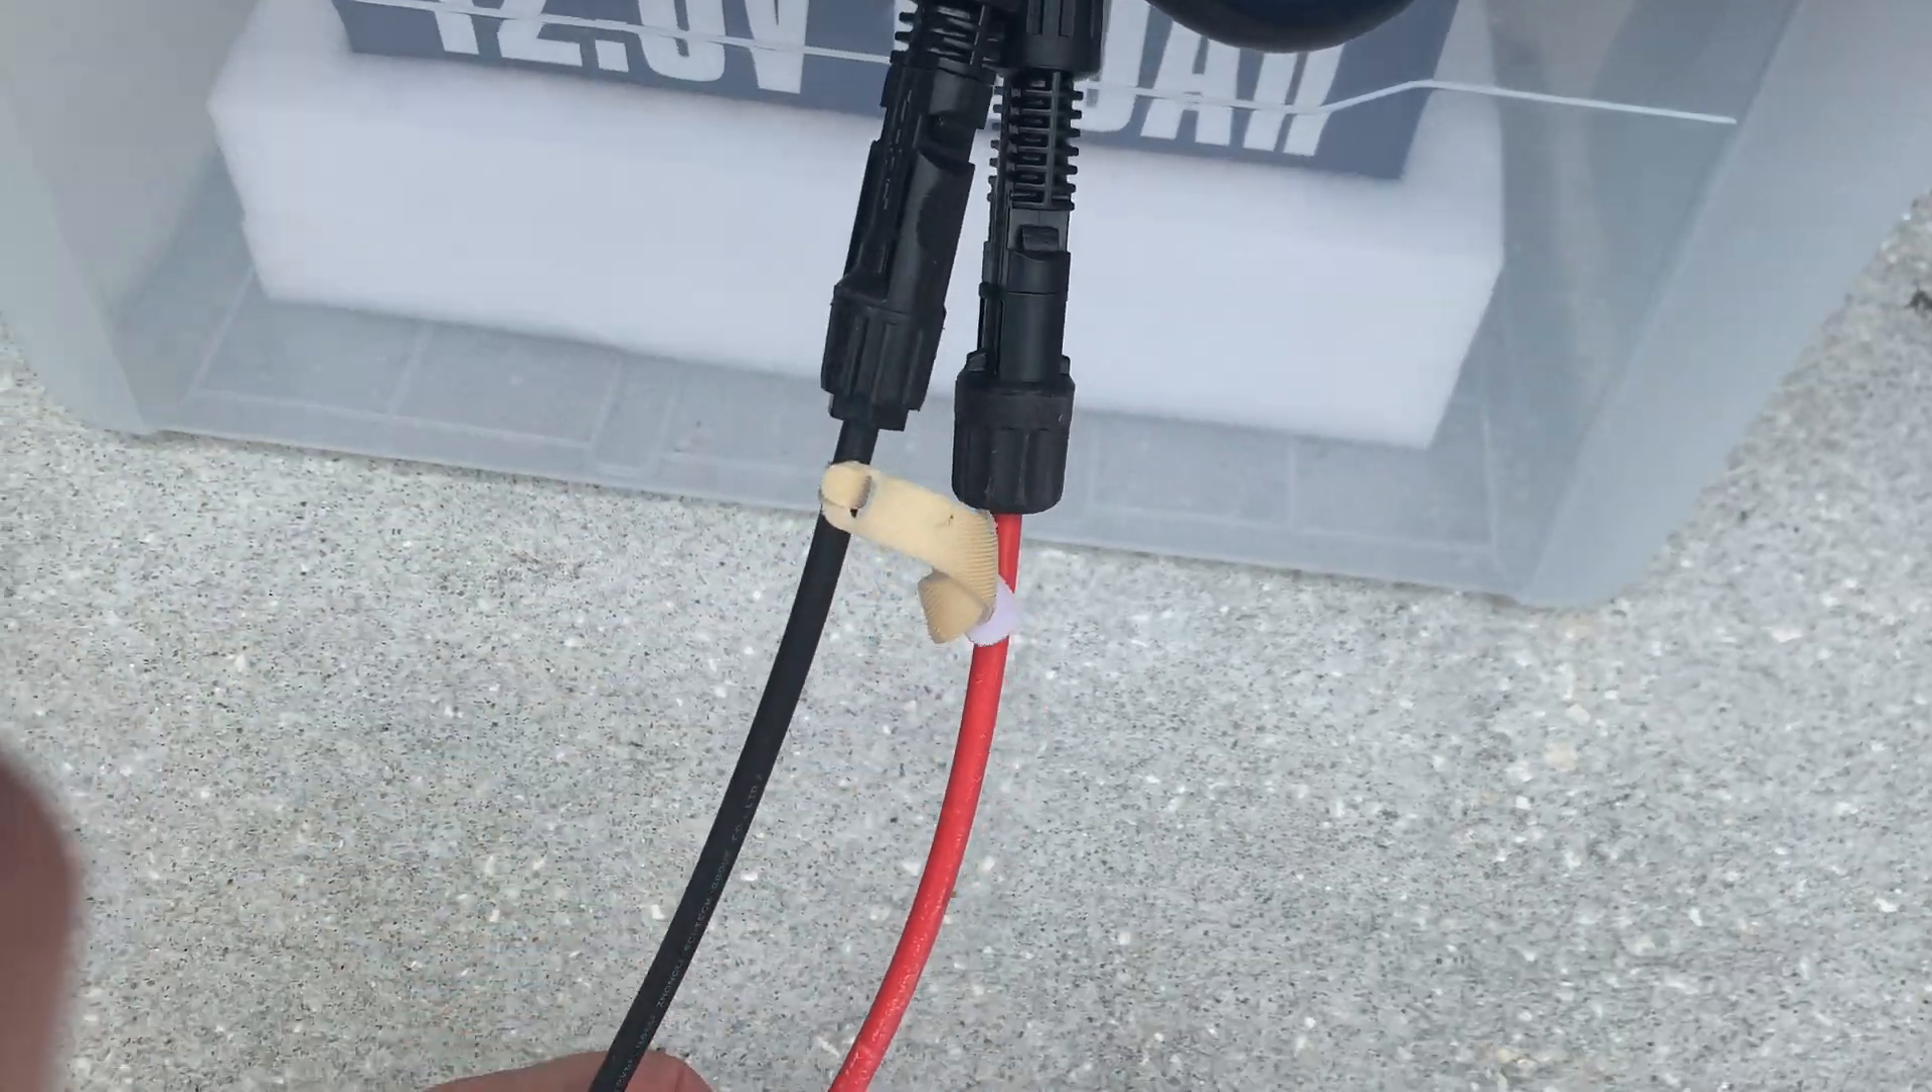I've got the solar panel cables connected.